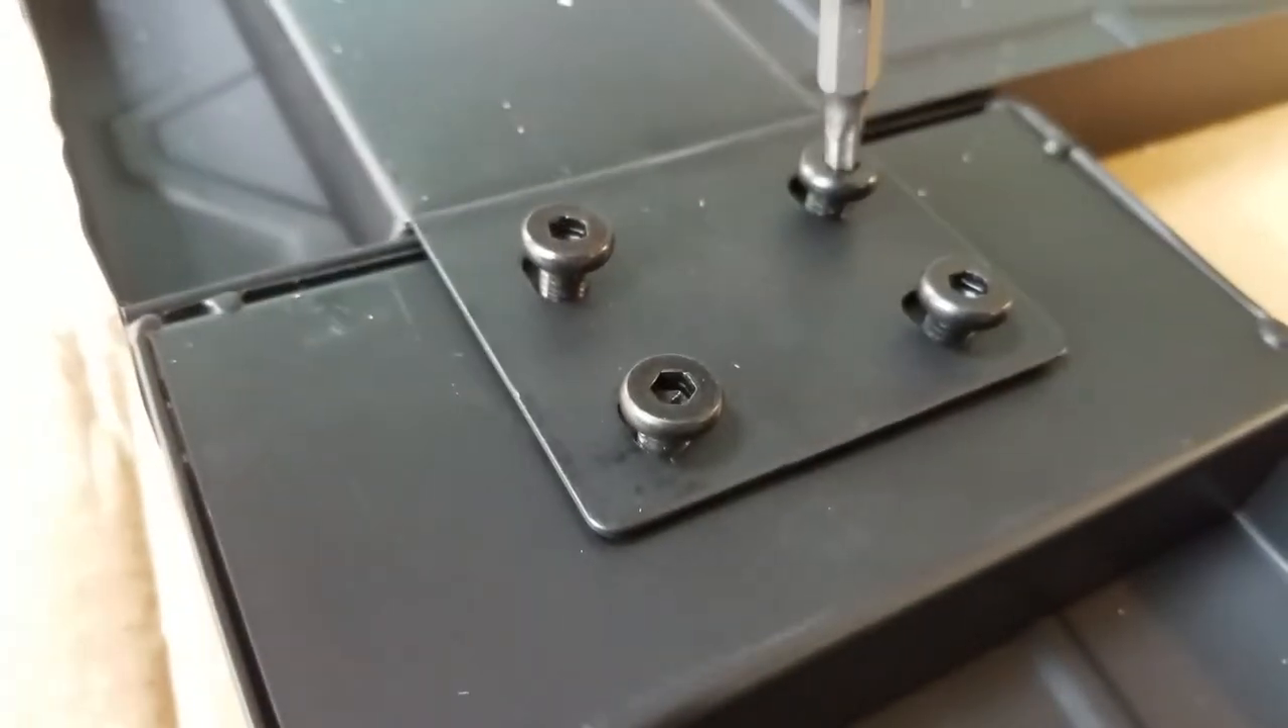With our final four bolts in place we tighten them down.